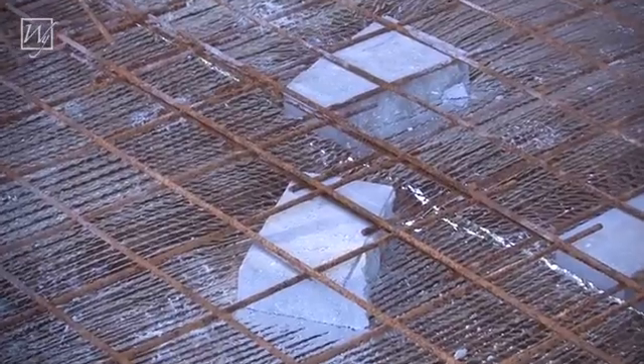We can see that we have reinforcement bars installed and the reinforcement bars are sitting on concrete blocks.